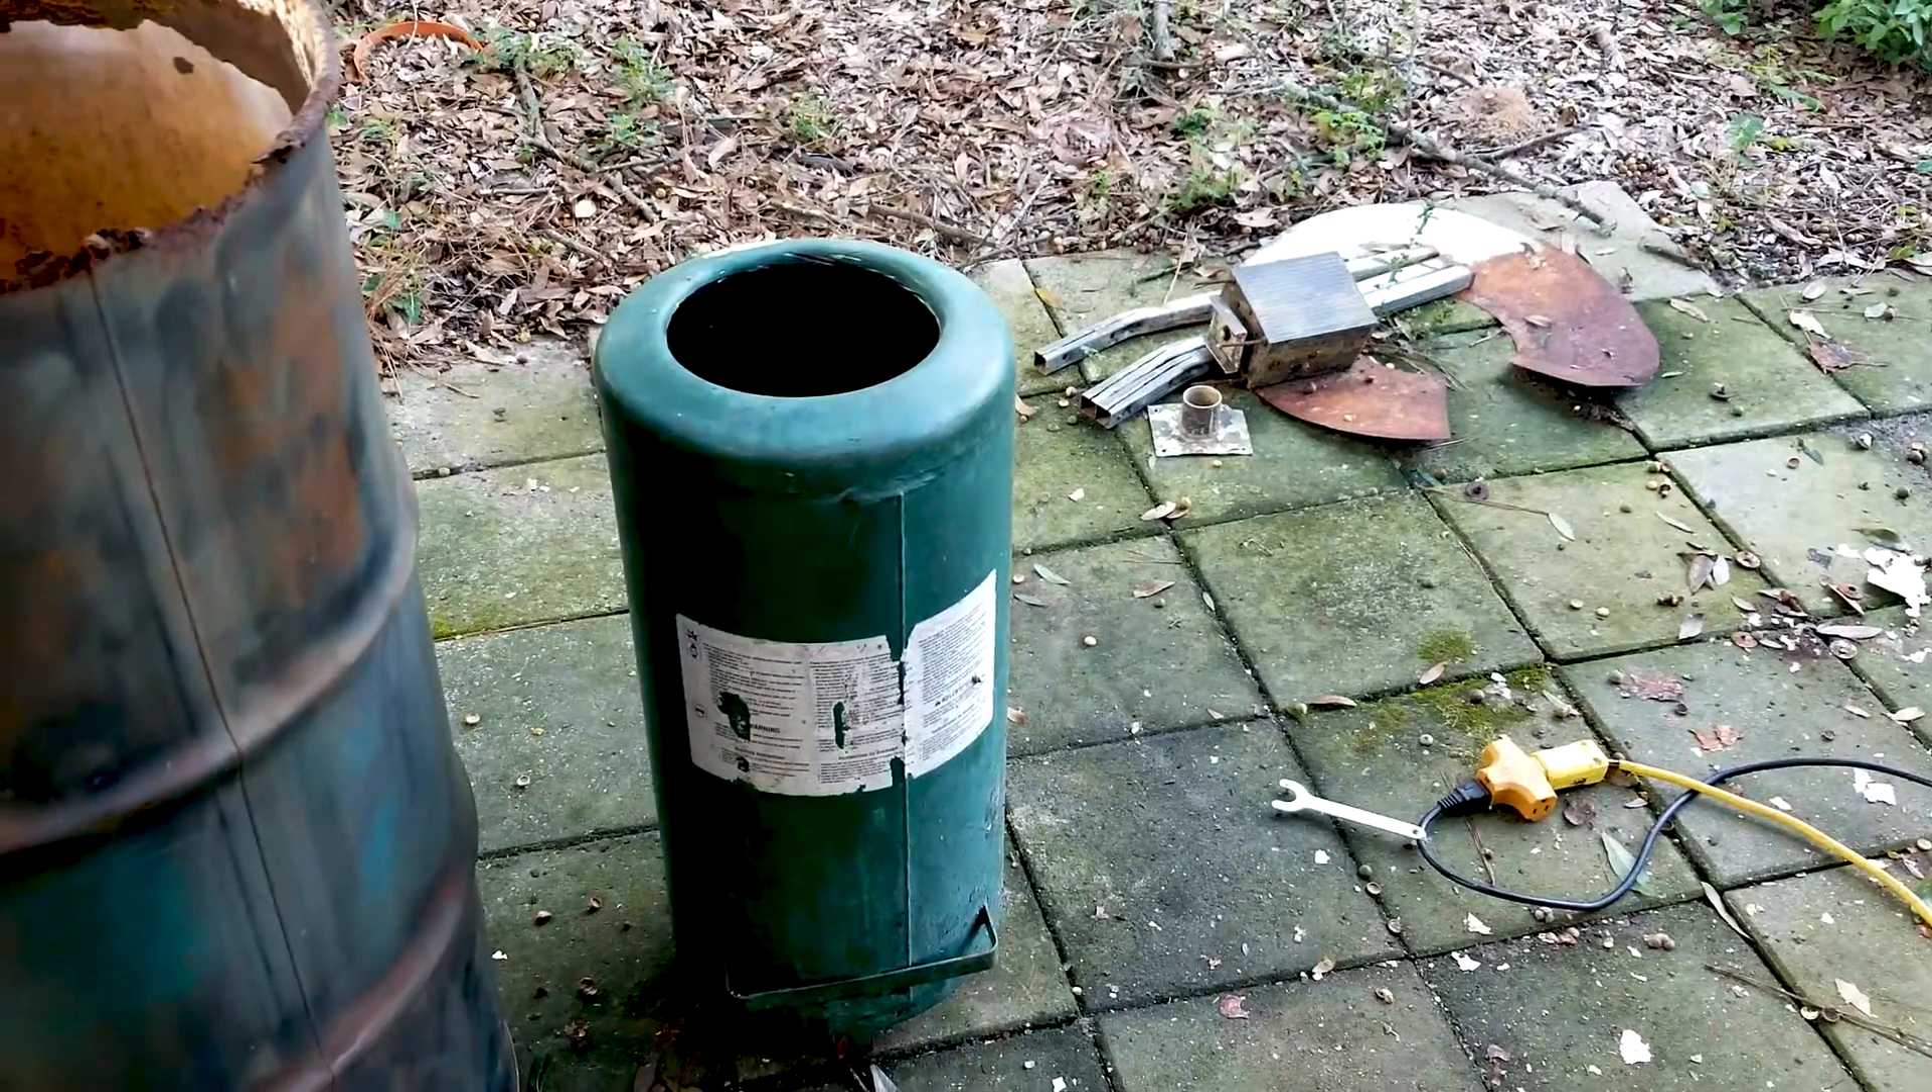And, my air tank, I cut the end out of it.